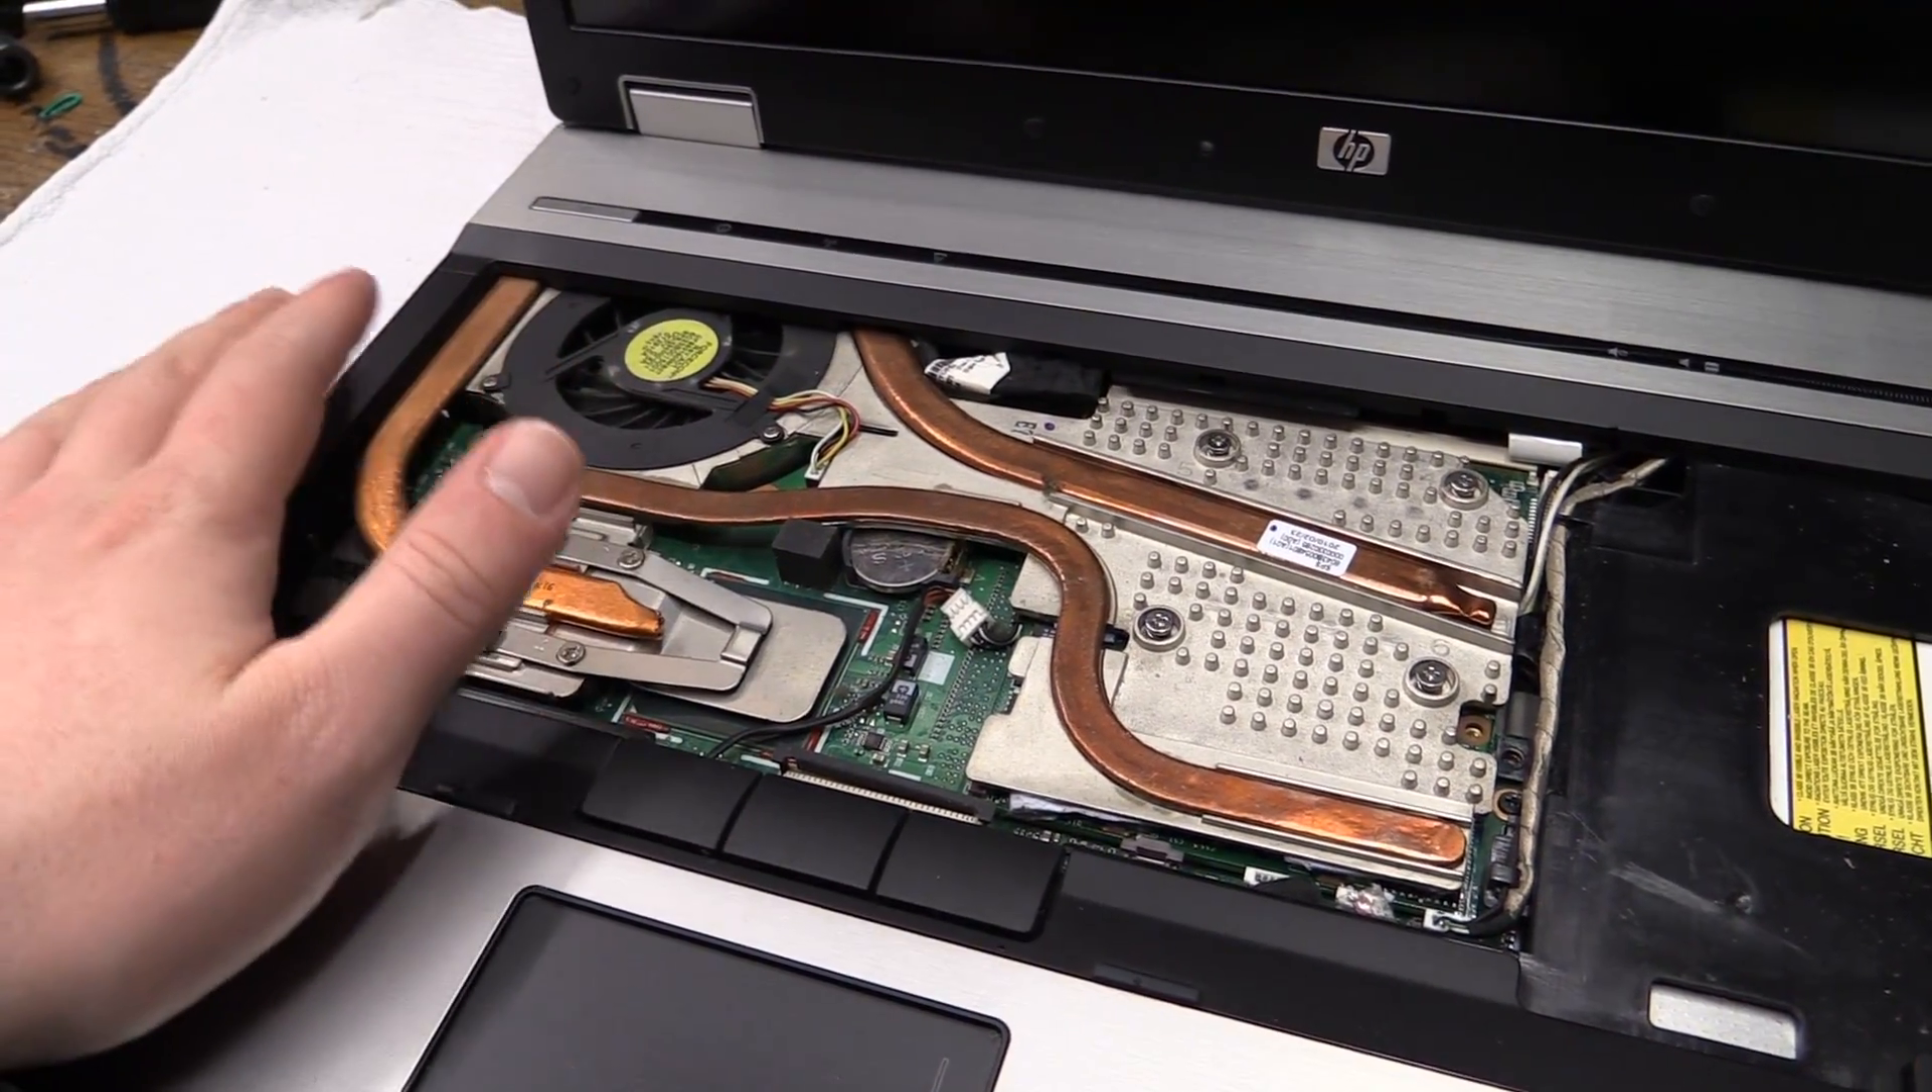As you can see the heatsink is mounted on top of the motherboard so I don't have to tear the whole thing apart to reach it.